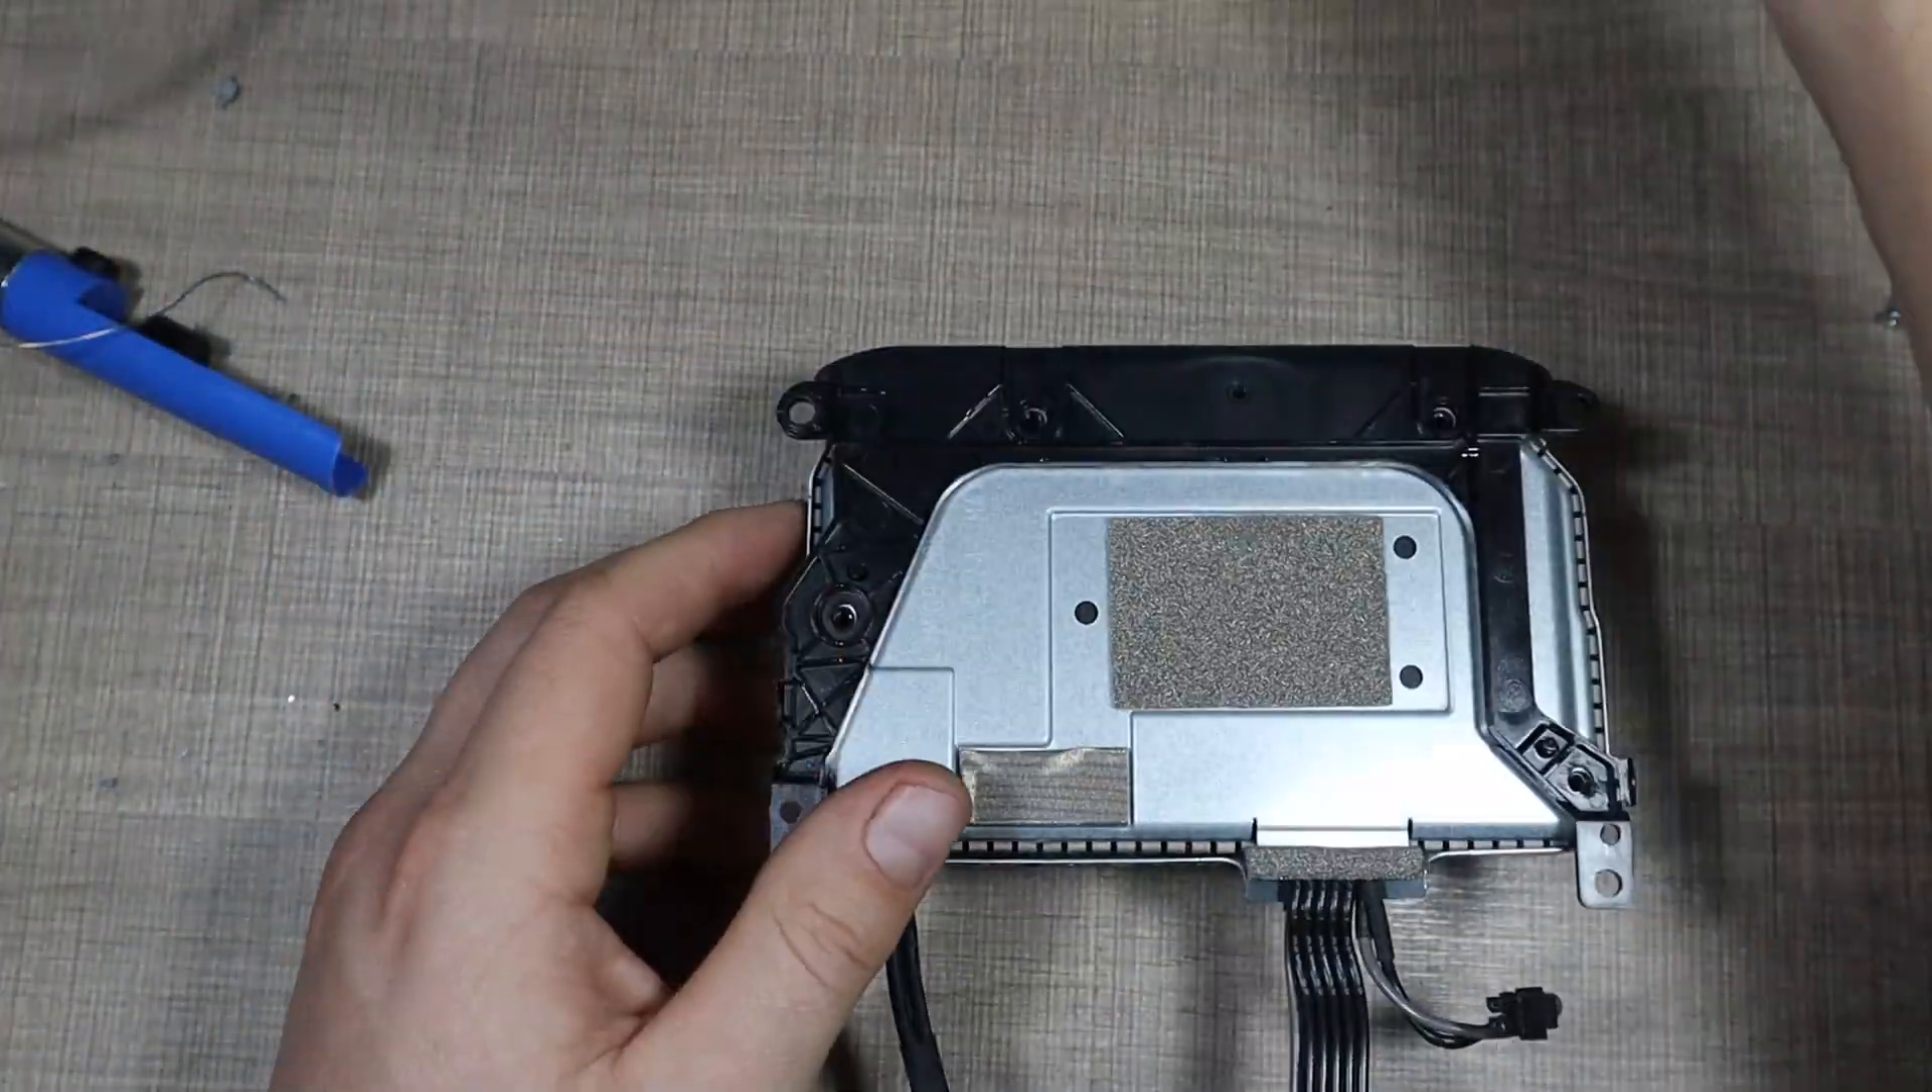And after the plastic was closed, I also returned the metal cover and continued in reinstalling all of the parts that I had to take out.